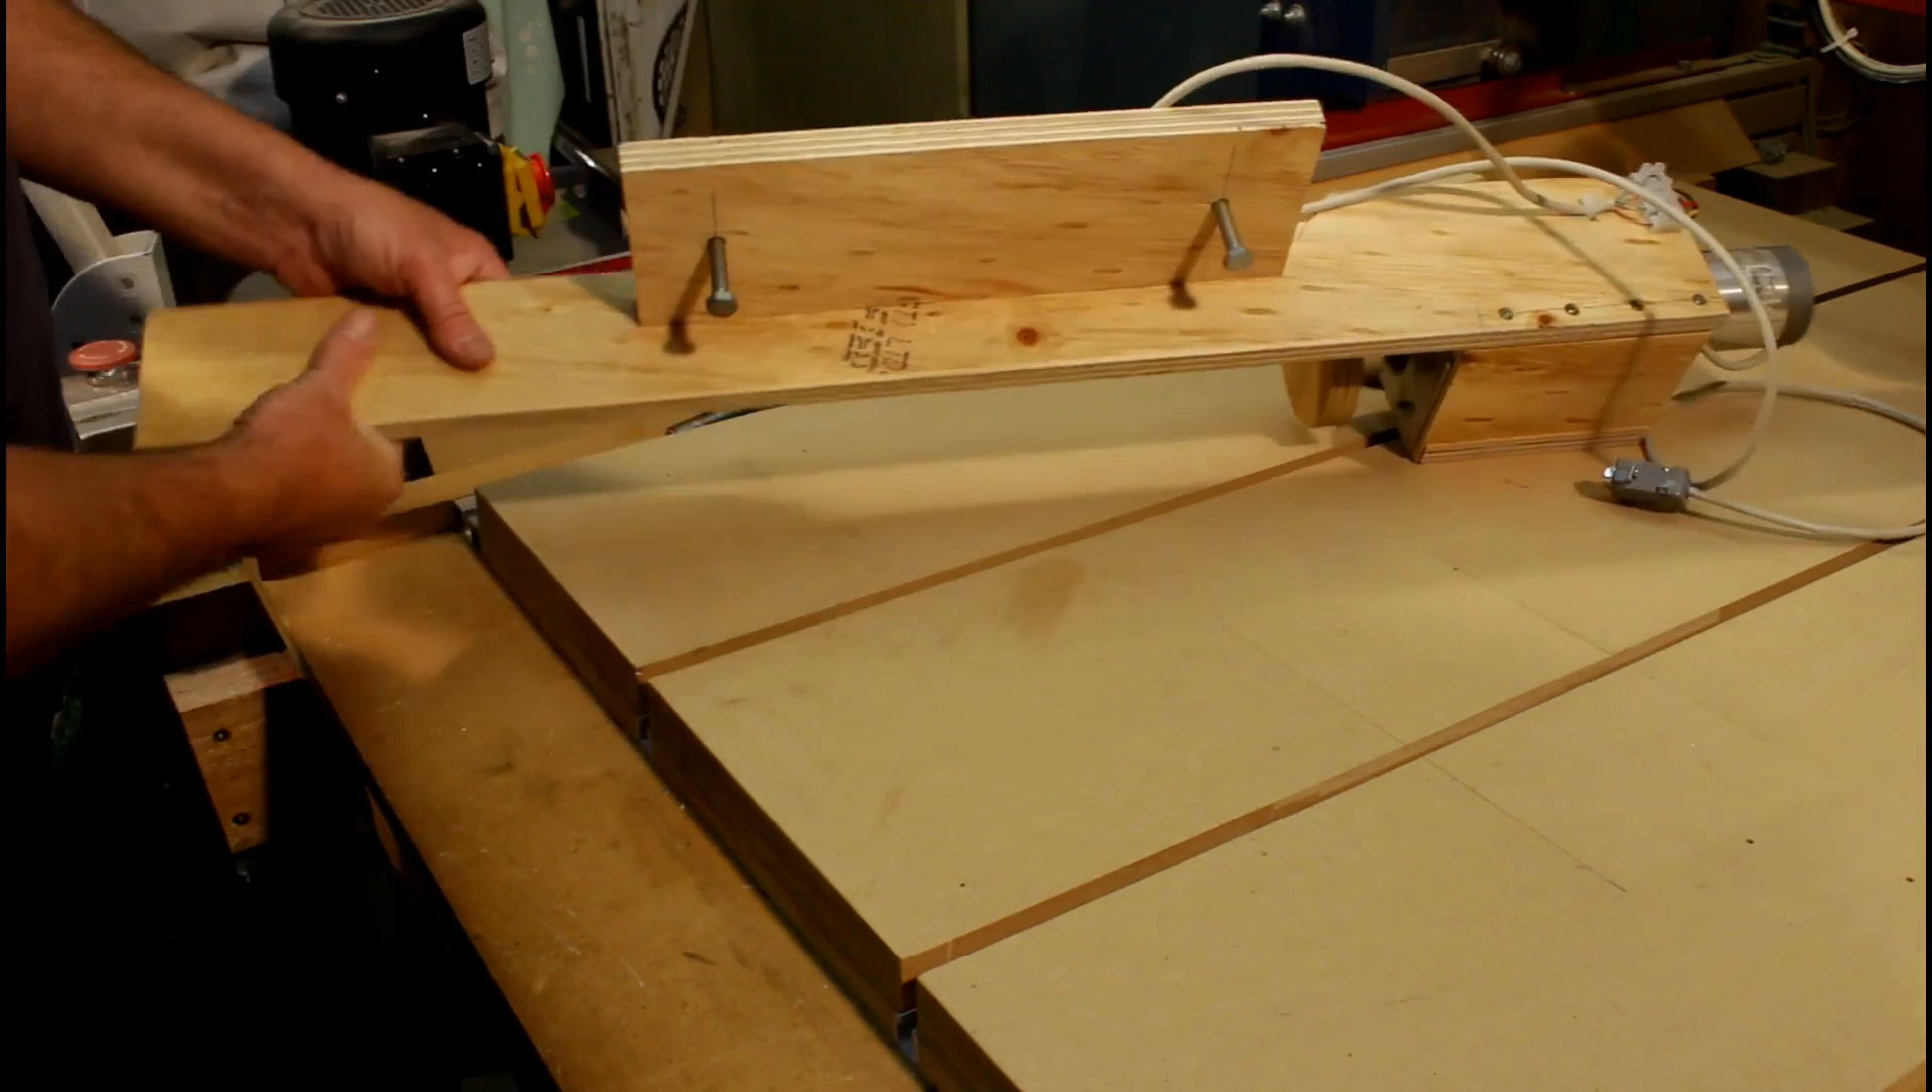On the back here I've simply screwed on some plywood and put some bolts through to go into my table slots here.